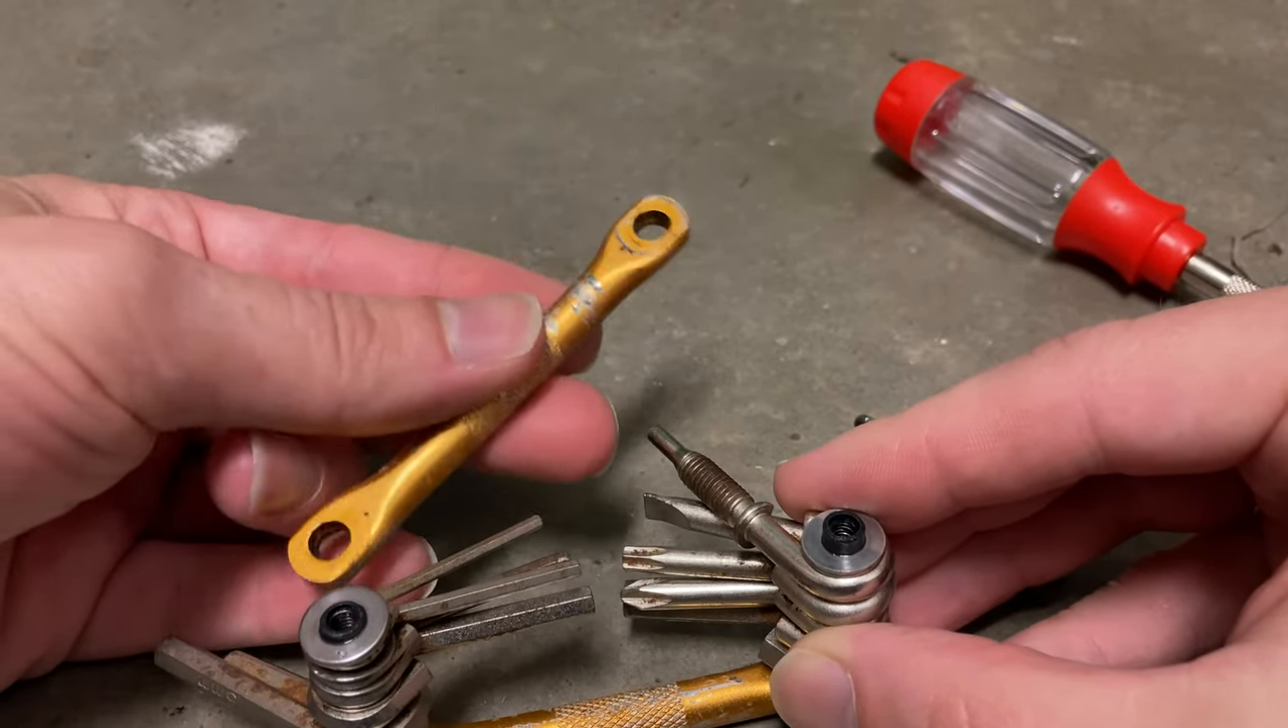All right, upon removal of the upper anodized orange bar, we see the tools have rings.